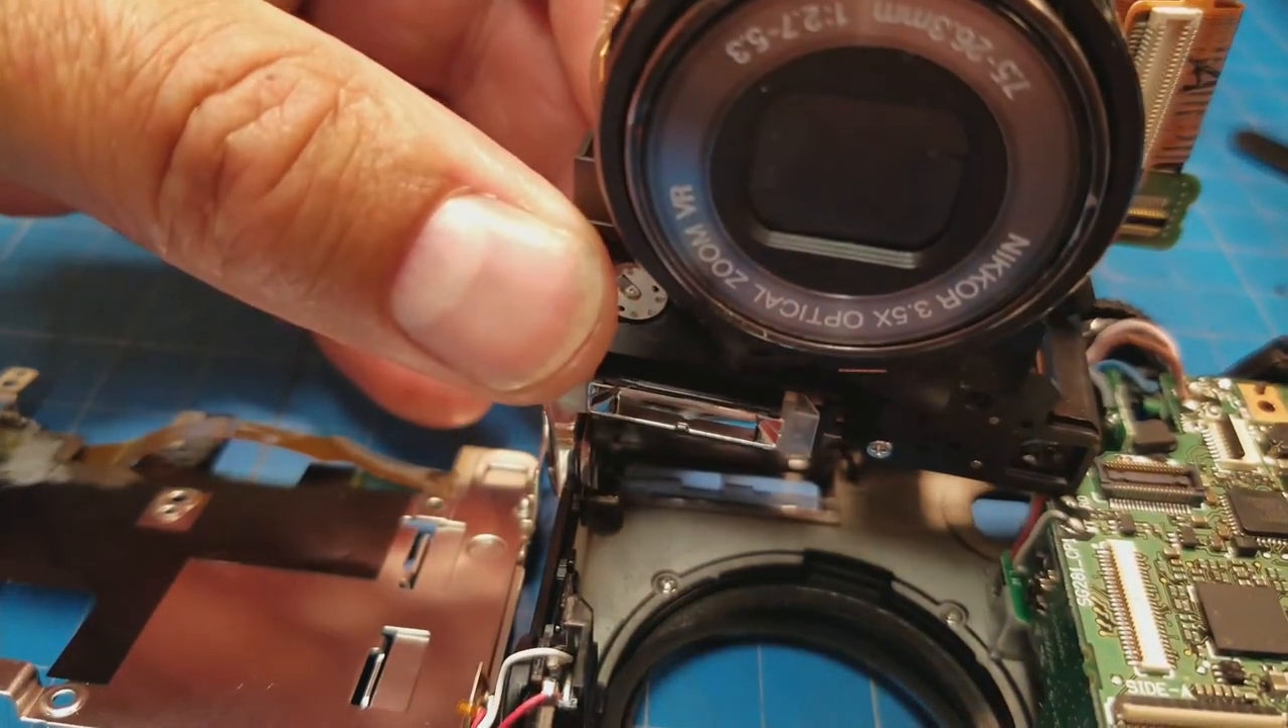This will probably get mounted first I'm guessing when it goes back together but now we now at least we have our lens assembly free.